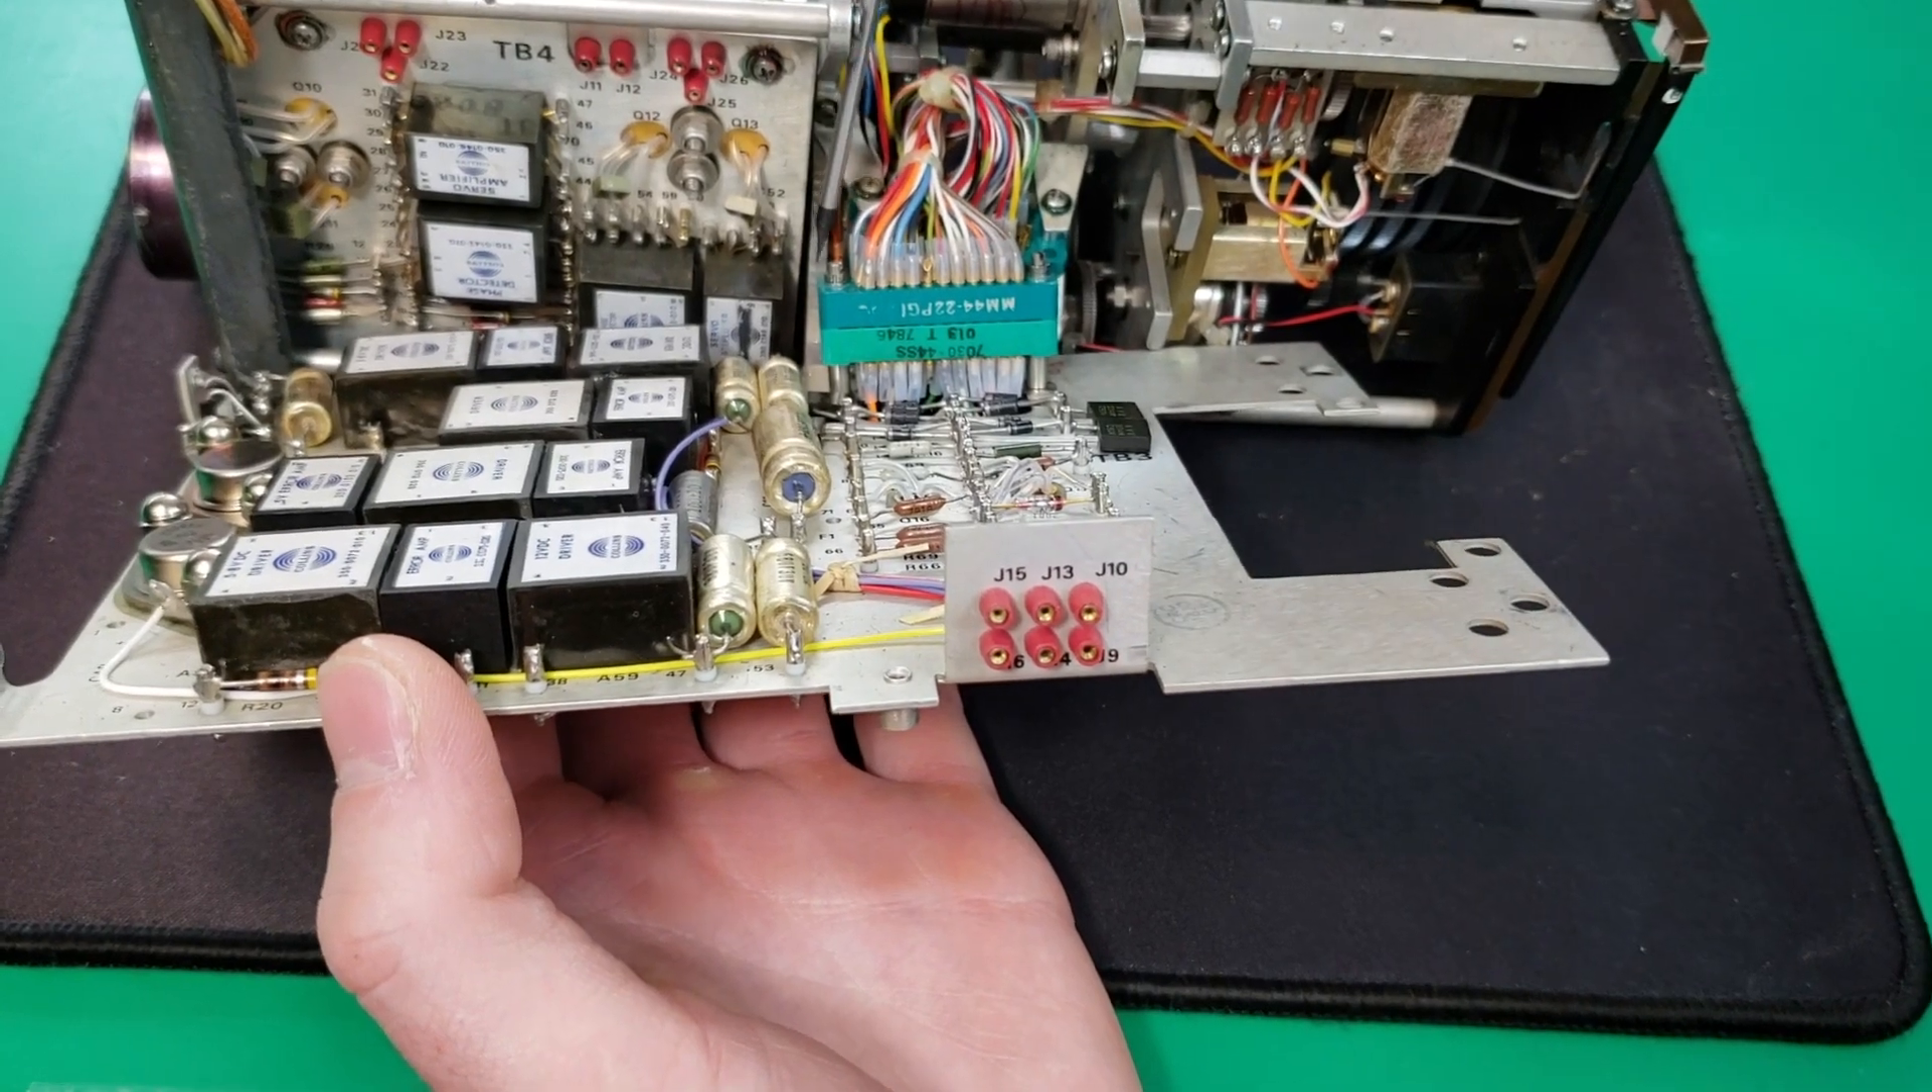Alright I've lifted this board off.